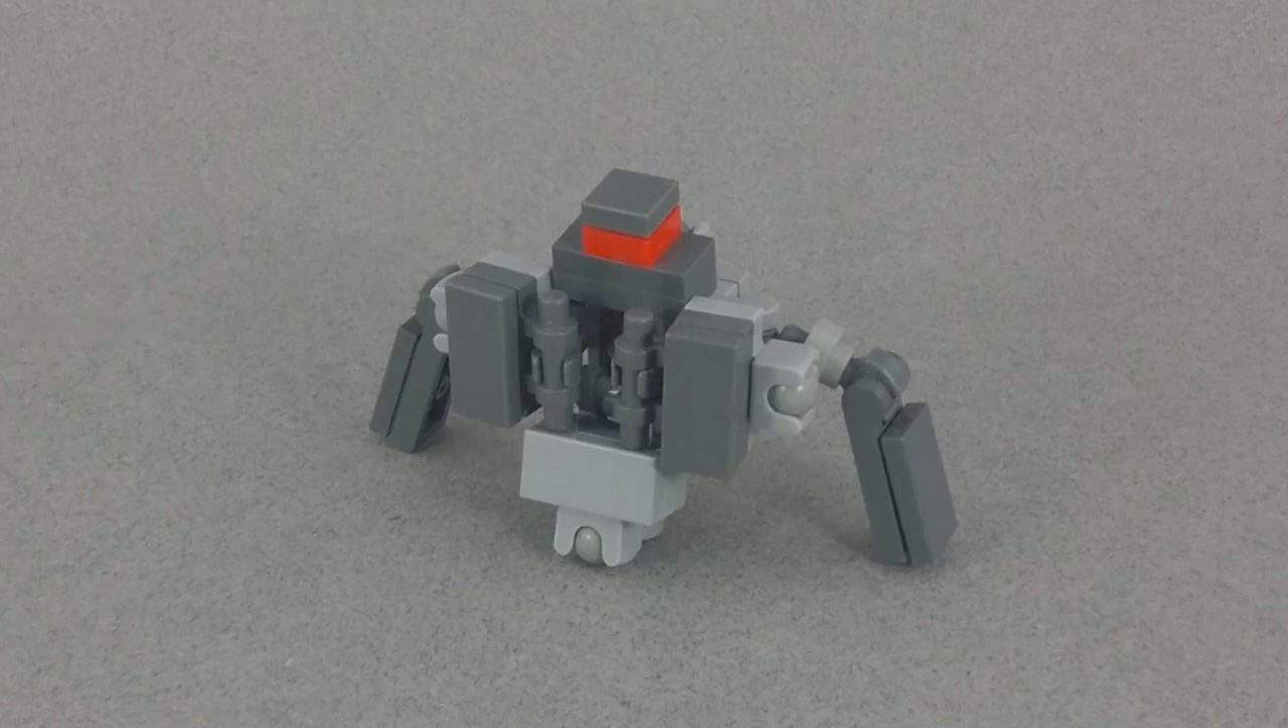There's a big gap in the chest.